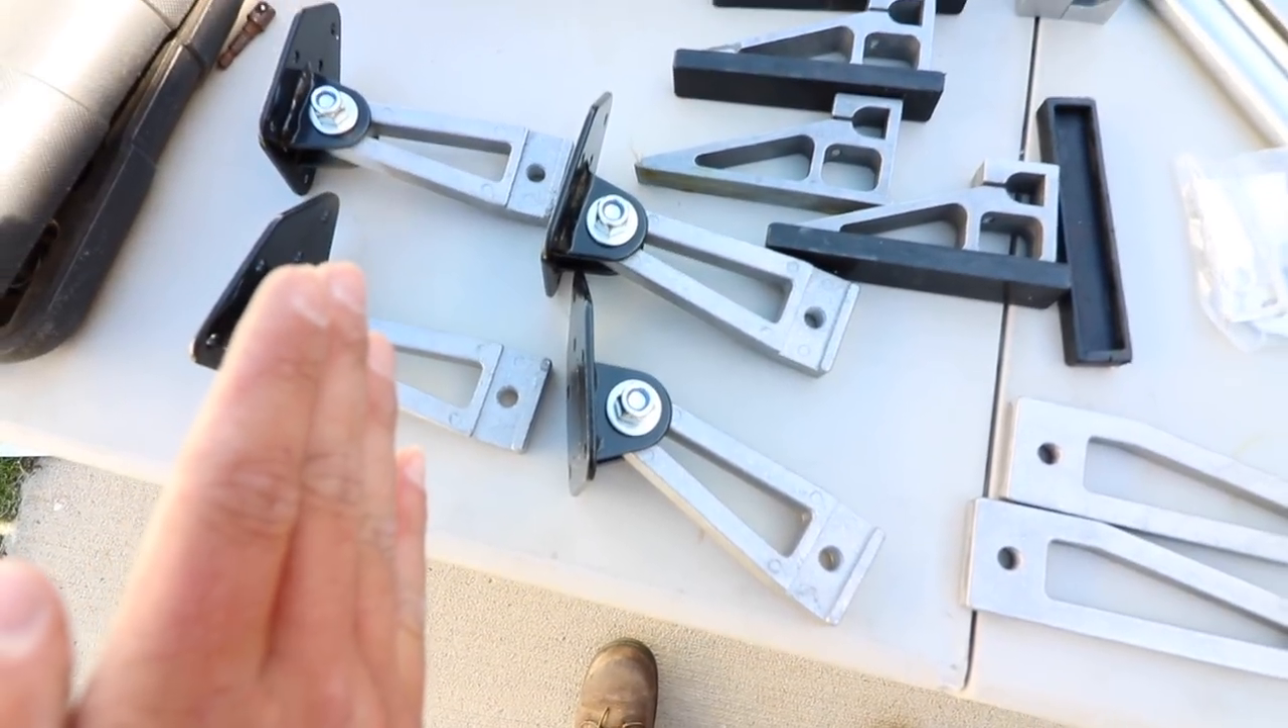So right here, you got the bolt coming through. You got a washer and then the nut.